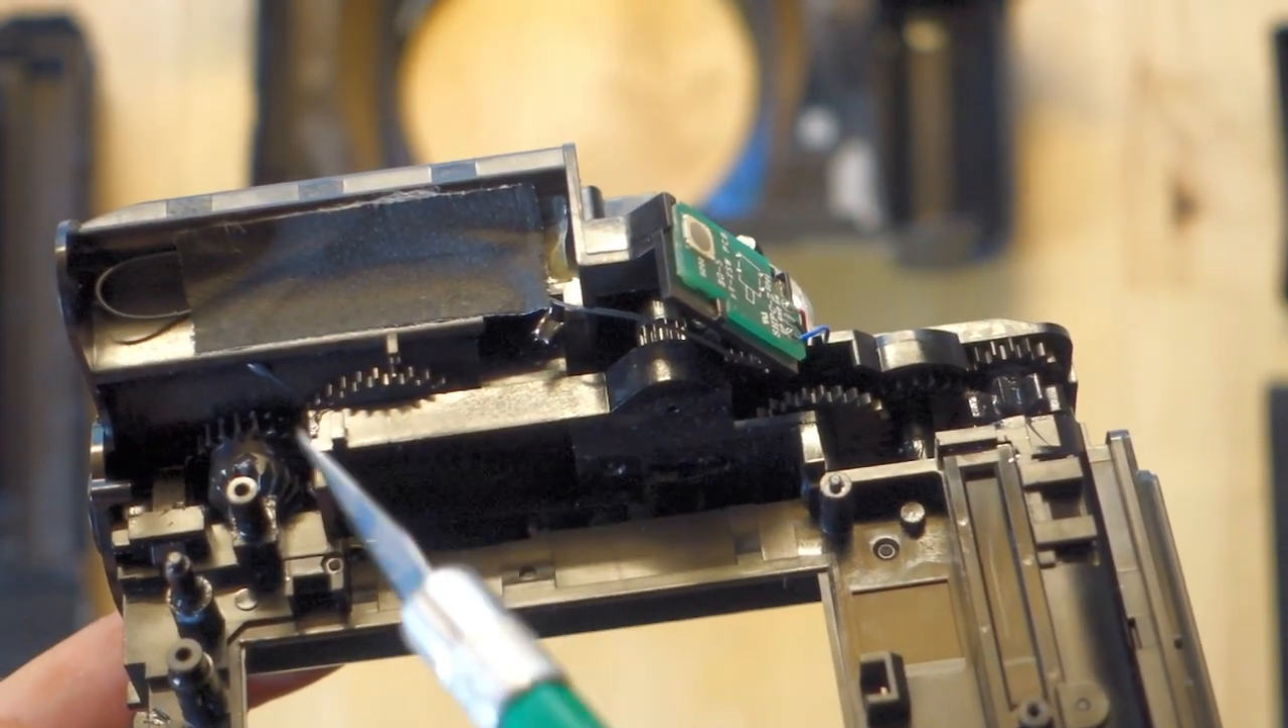And I put some black gaffer tape to keep that wire from getting getting into the gears there.